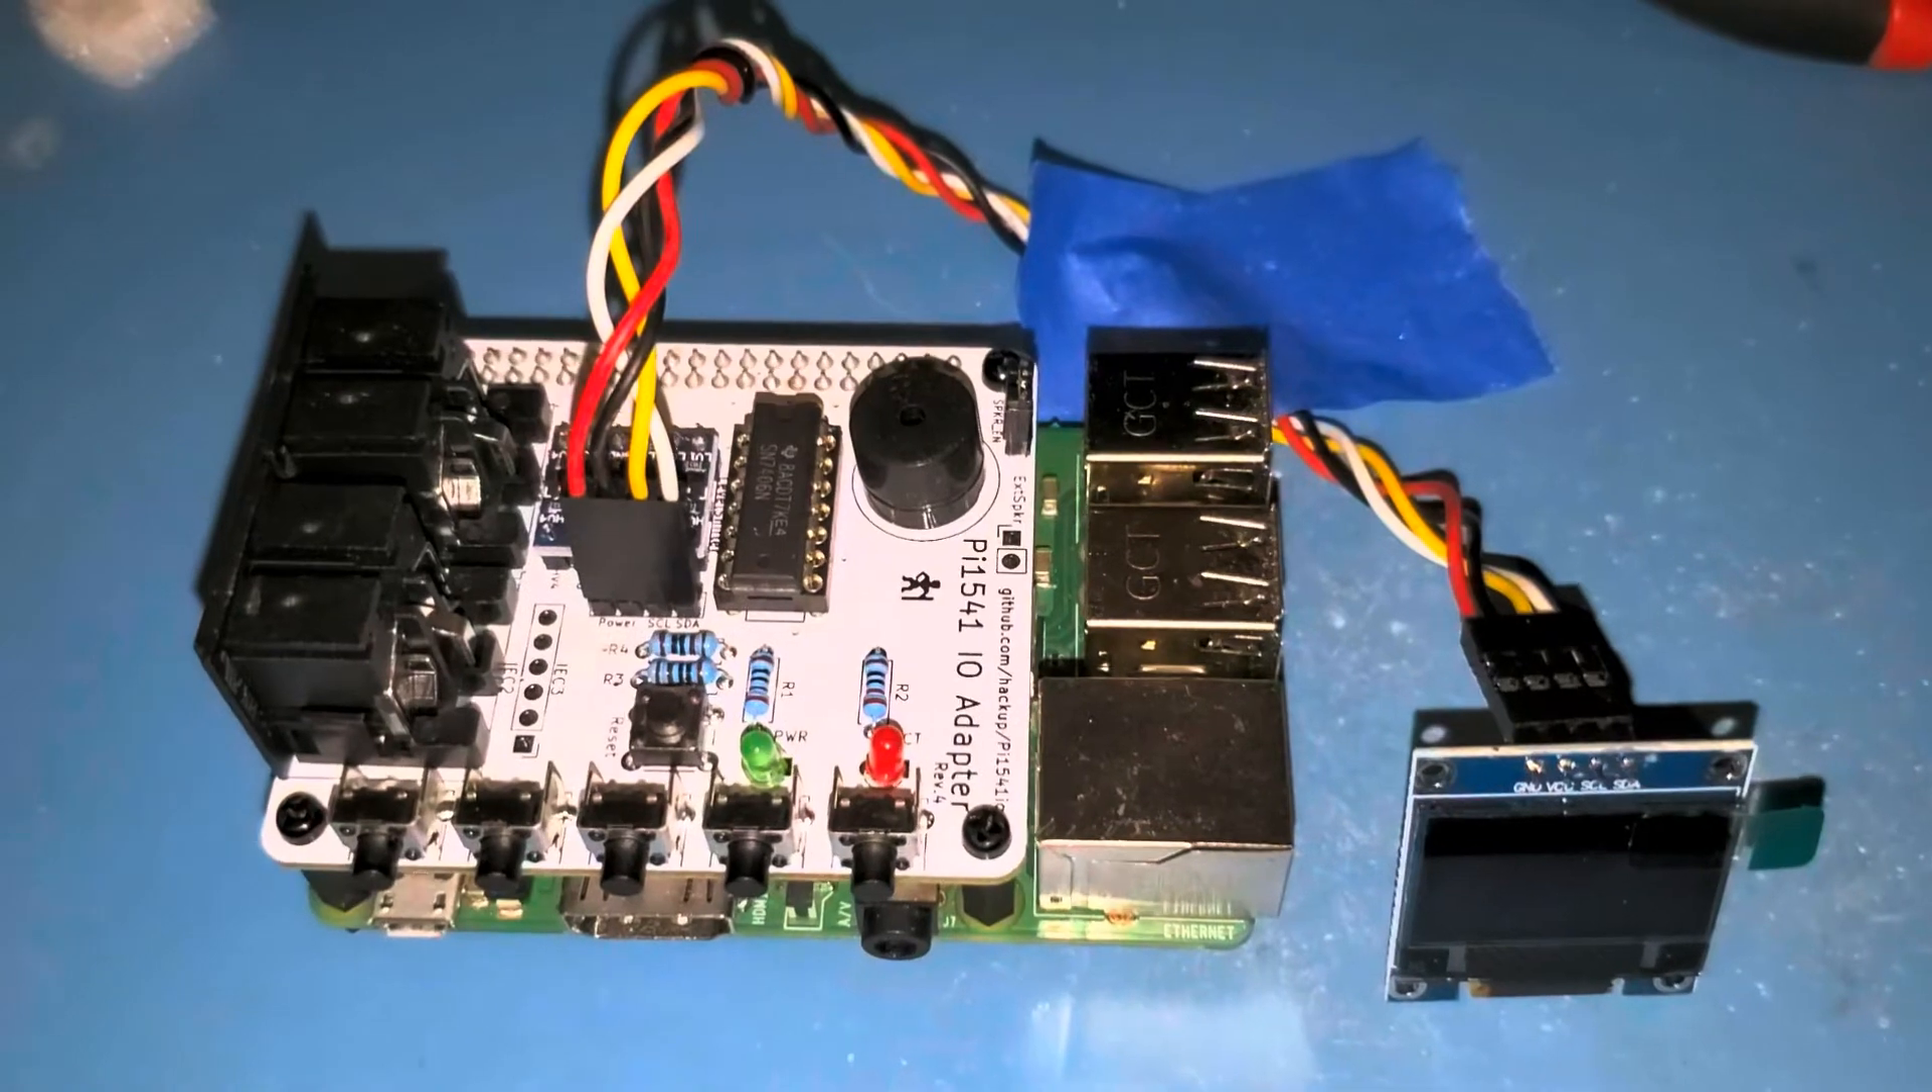Guys here it is all hooked up we have the OLED display hooked up.